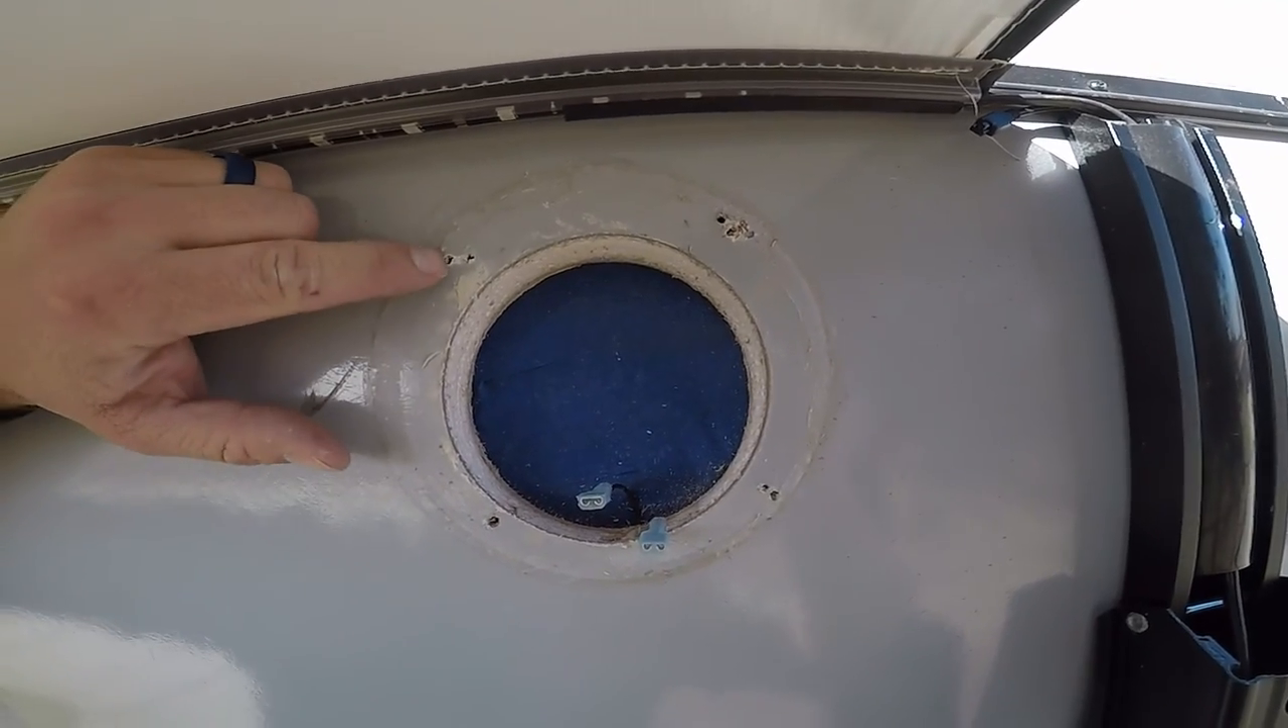Alright, so I got the other speaker pulled off.